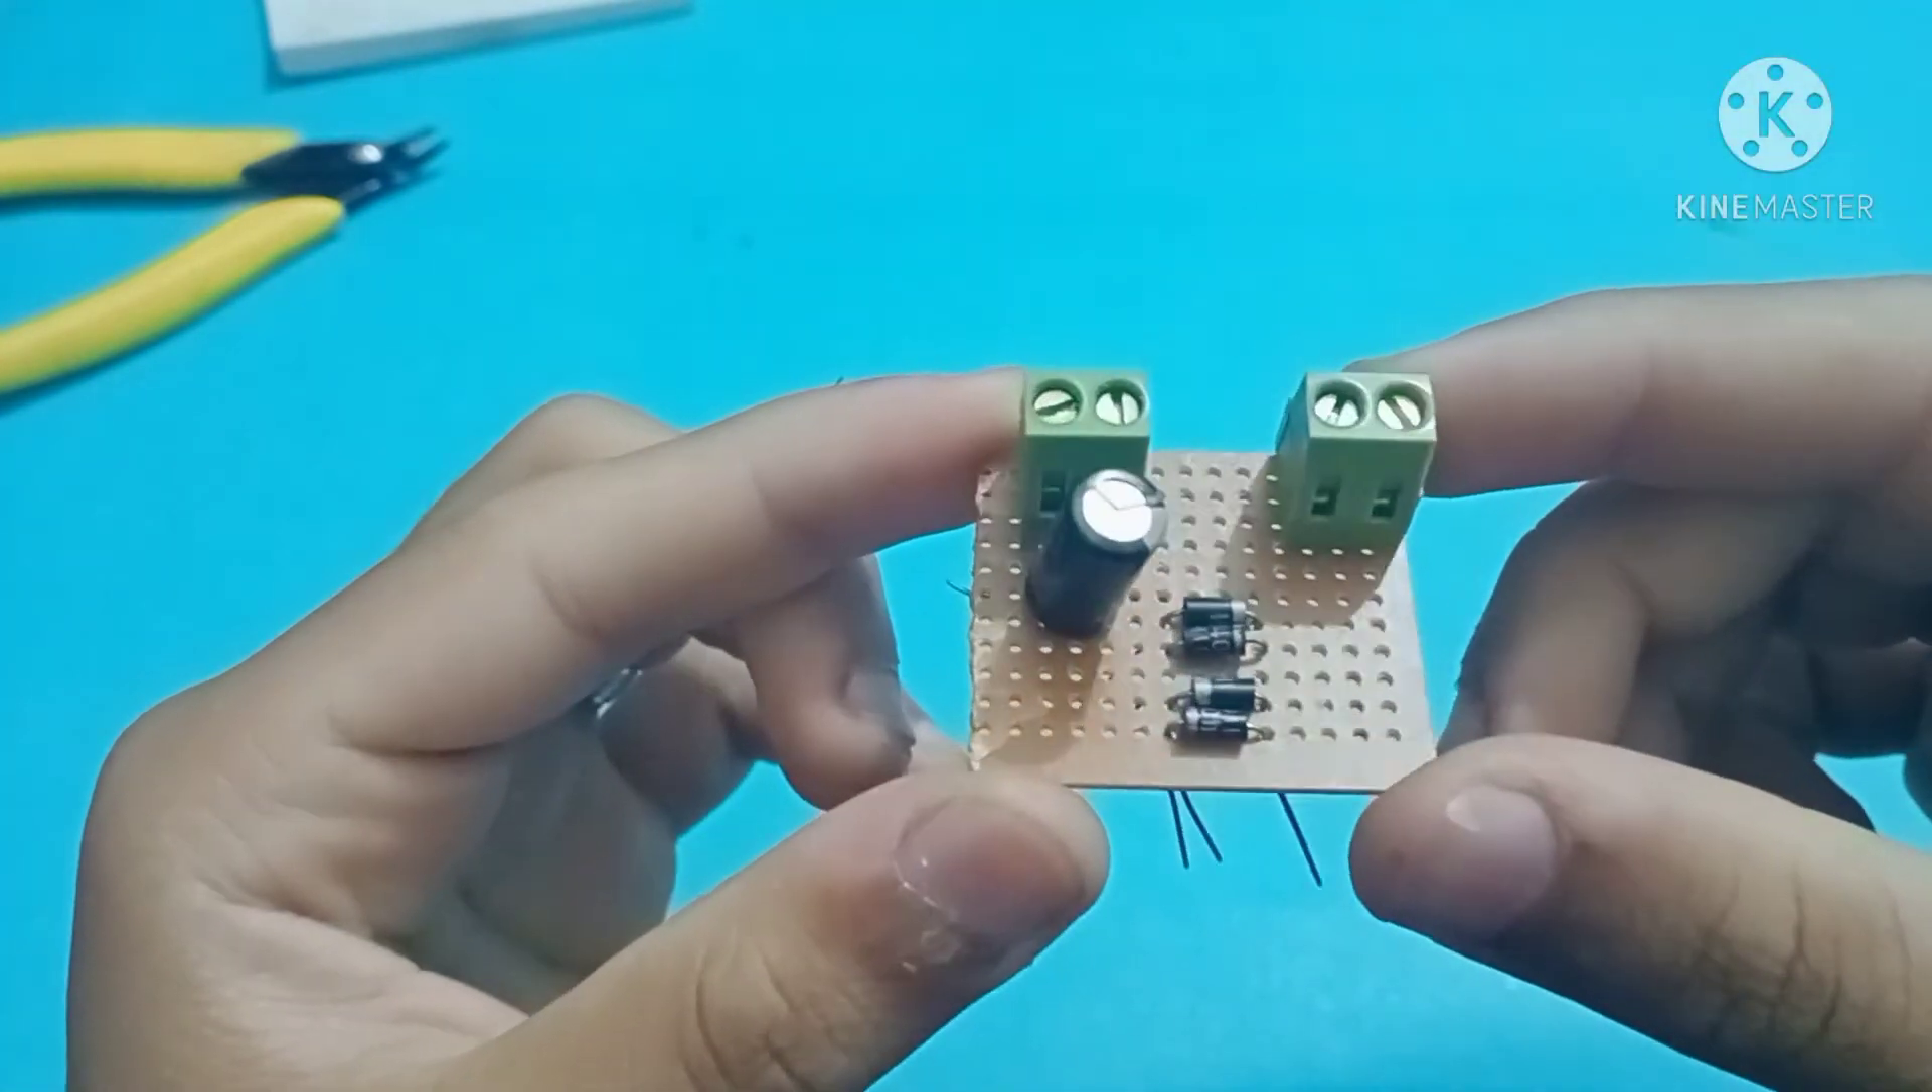ڈائیوٹ بھی ہمارے لگ چکے ہیں۔